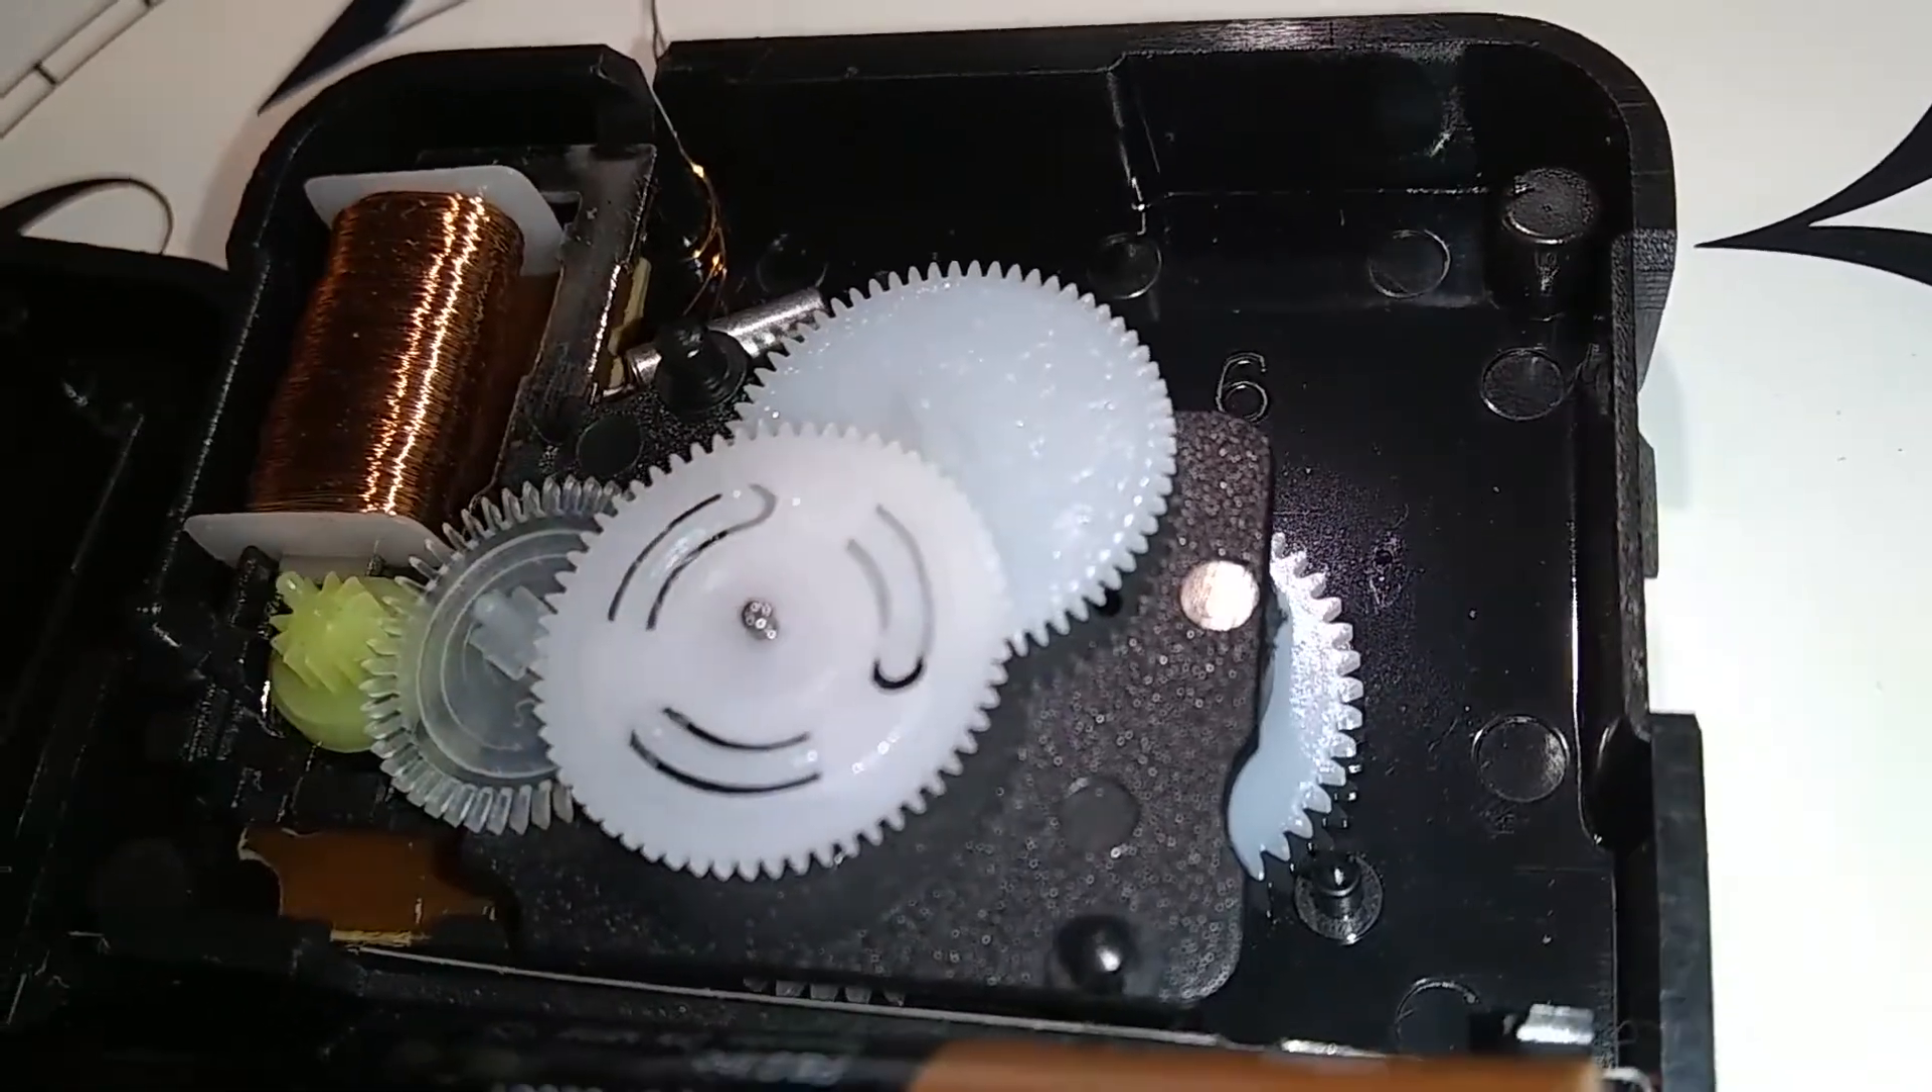Now you can see the gears are all aligned properly.